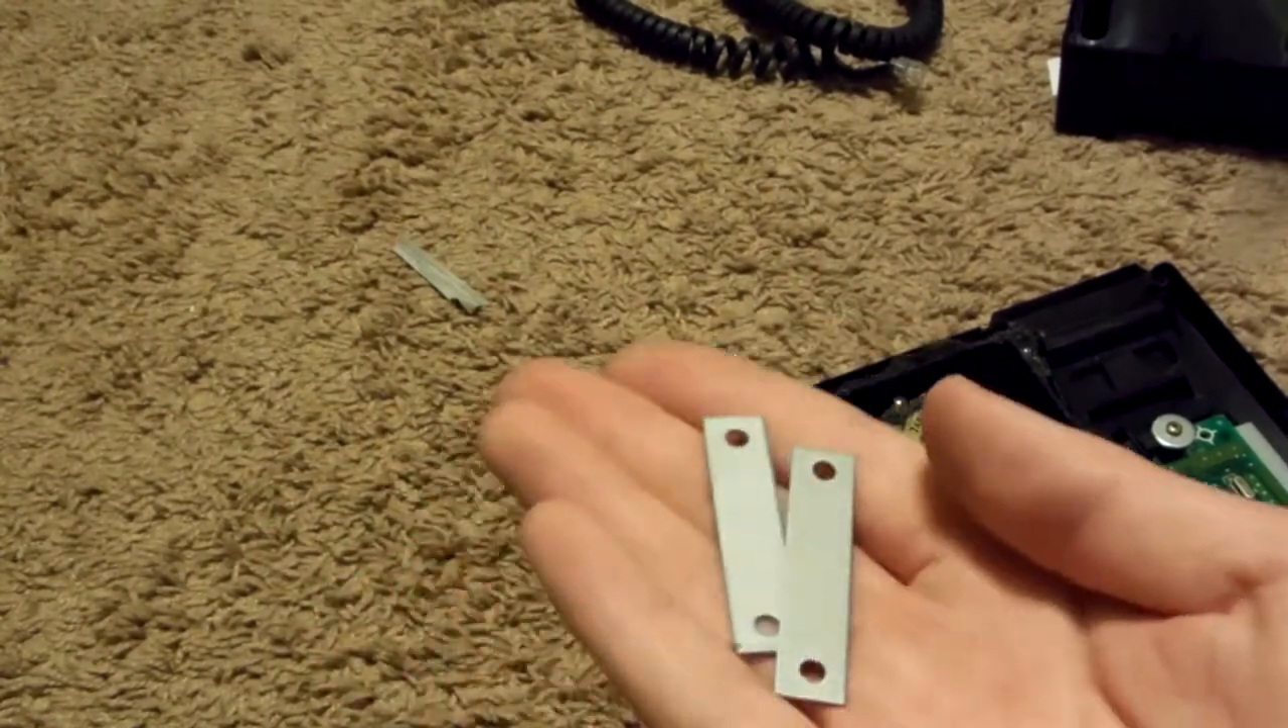Okay. I have removed two metal plates.